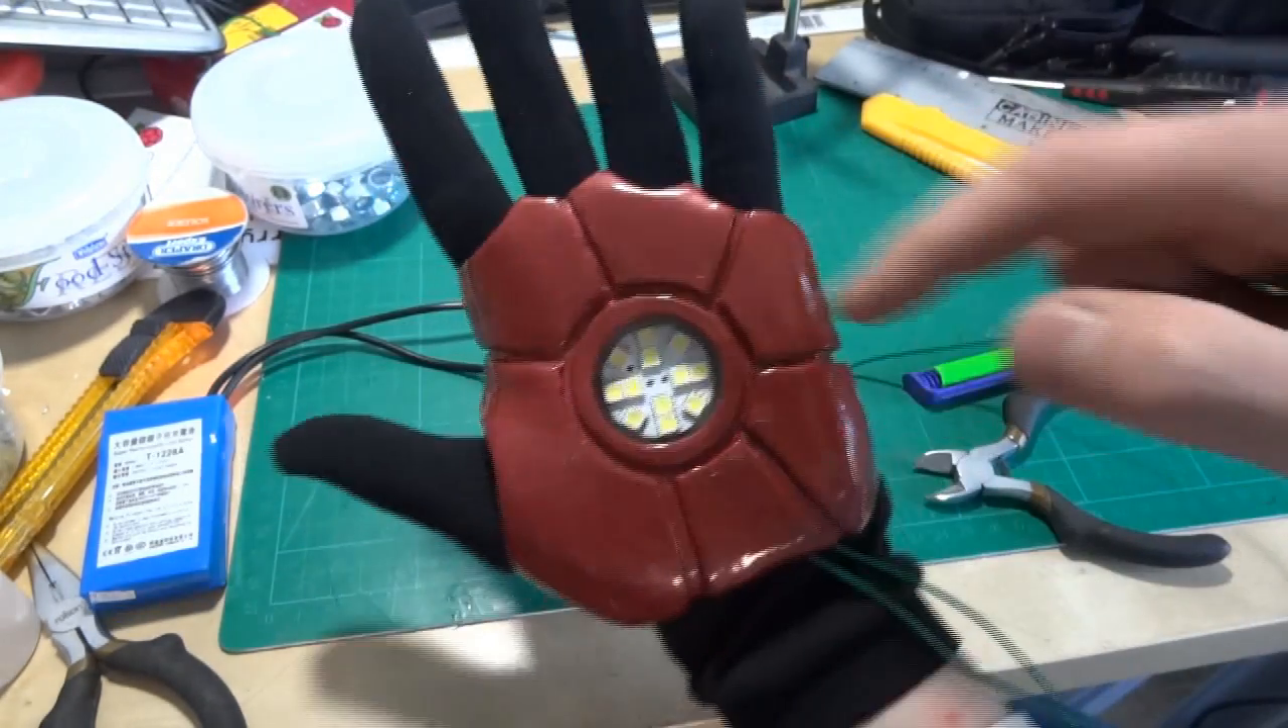There's quite a big recess you can see there to put a diffuser in, which I haven't done yet.